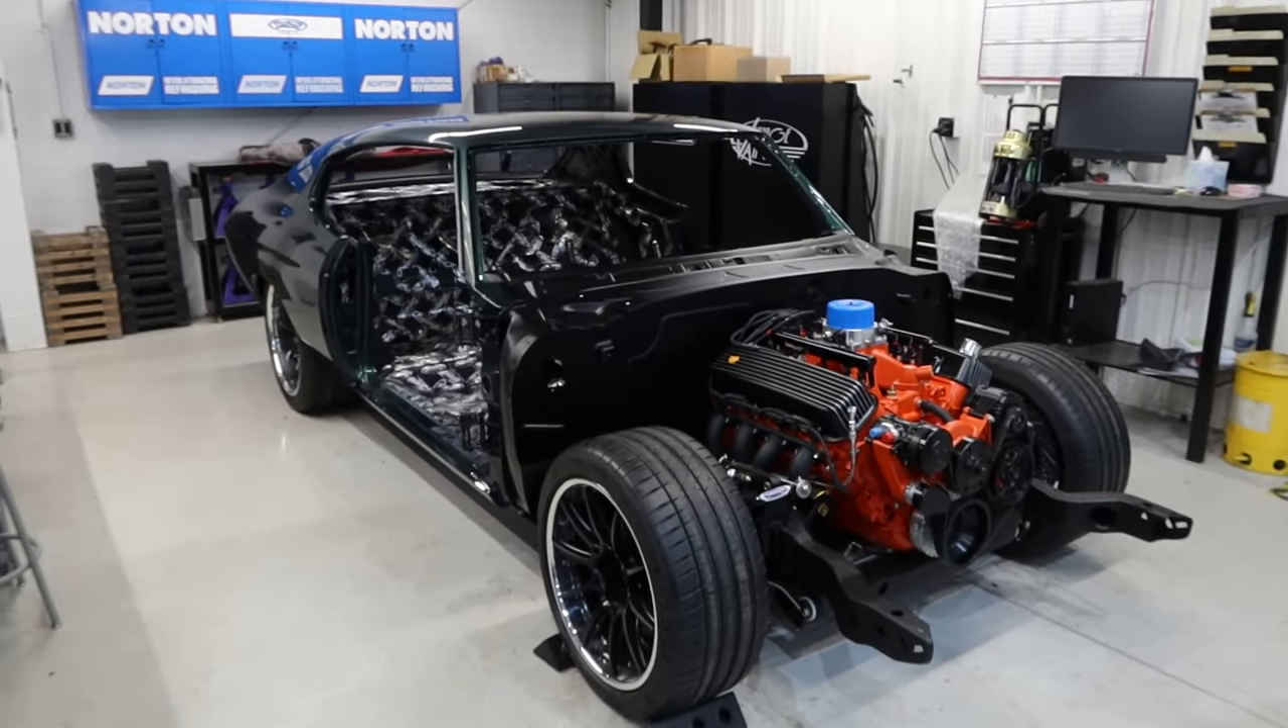So the last time we took a look at Simon's Chevelle, it was in the paint booth and now we have a body on a chassis.